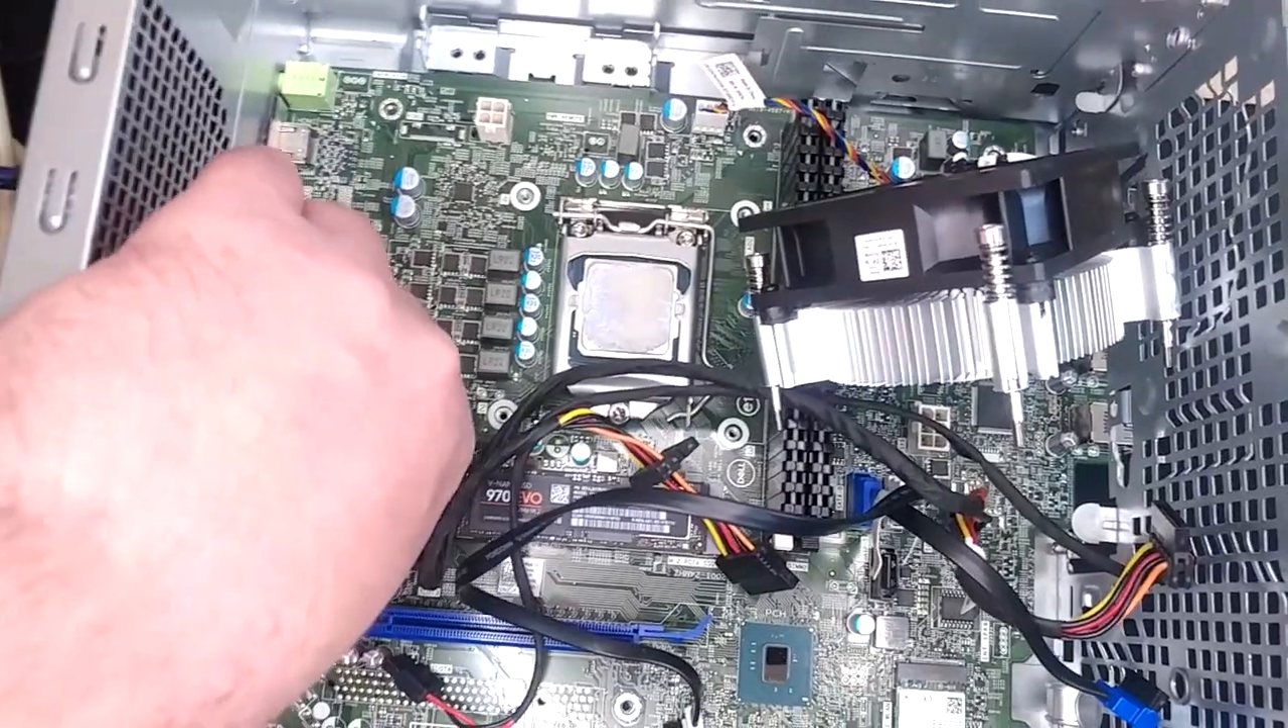I did, as you can see, remove the CPU cooler.